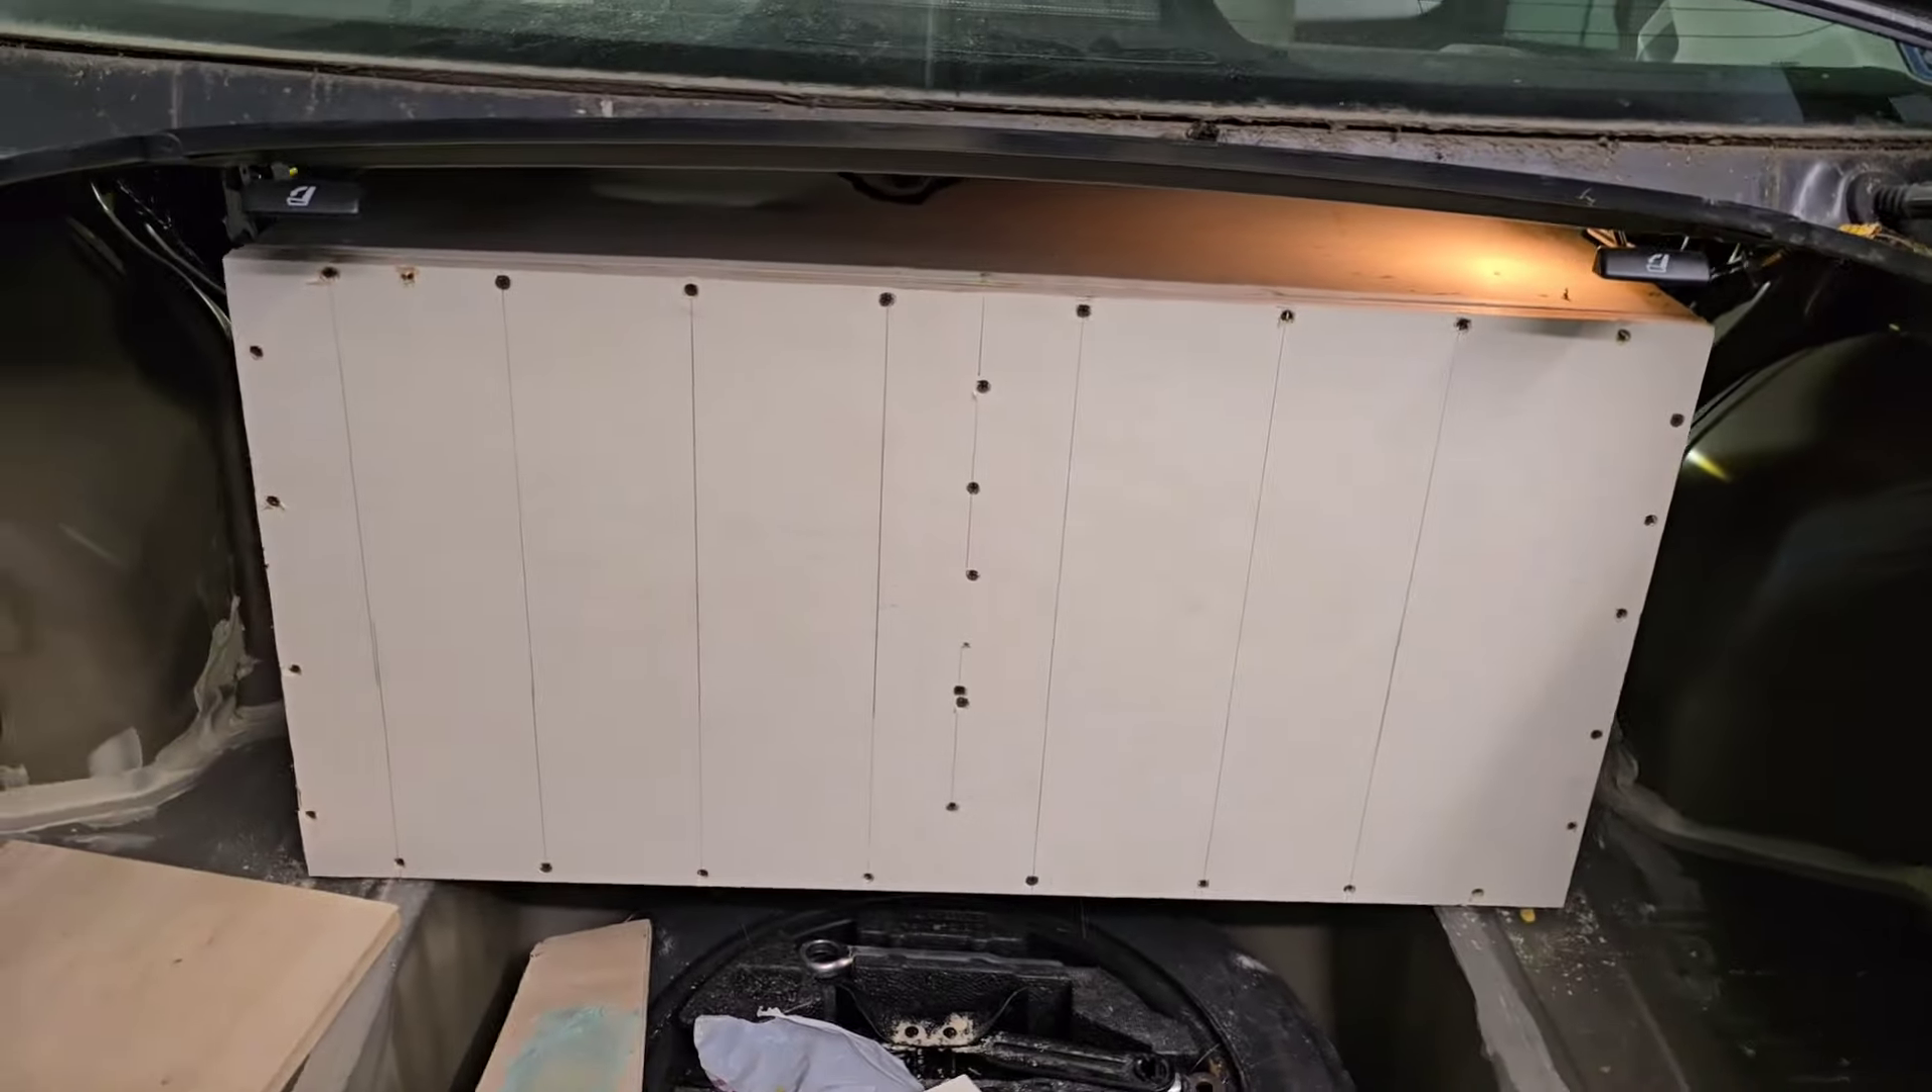Como pueden ver ya le instalé la tapa la tapa trasera.